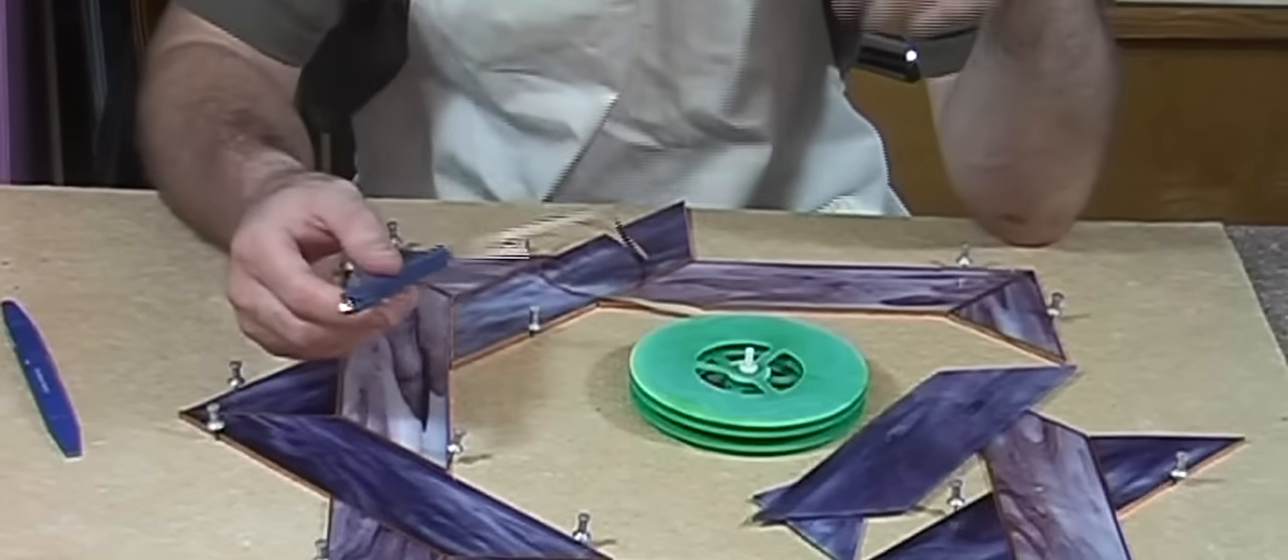As you can see, the glass has all been cut out now, and partially foiled, and pinned to the board.